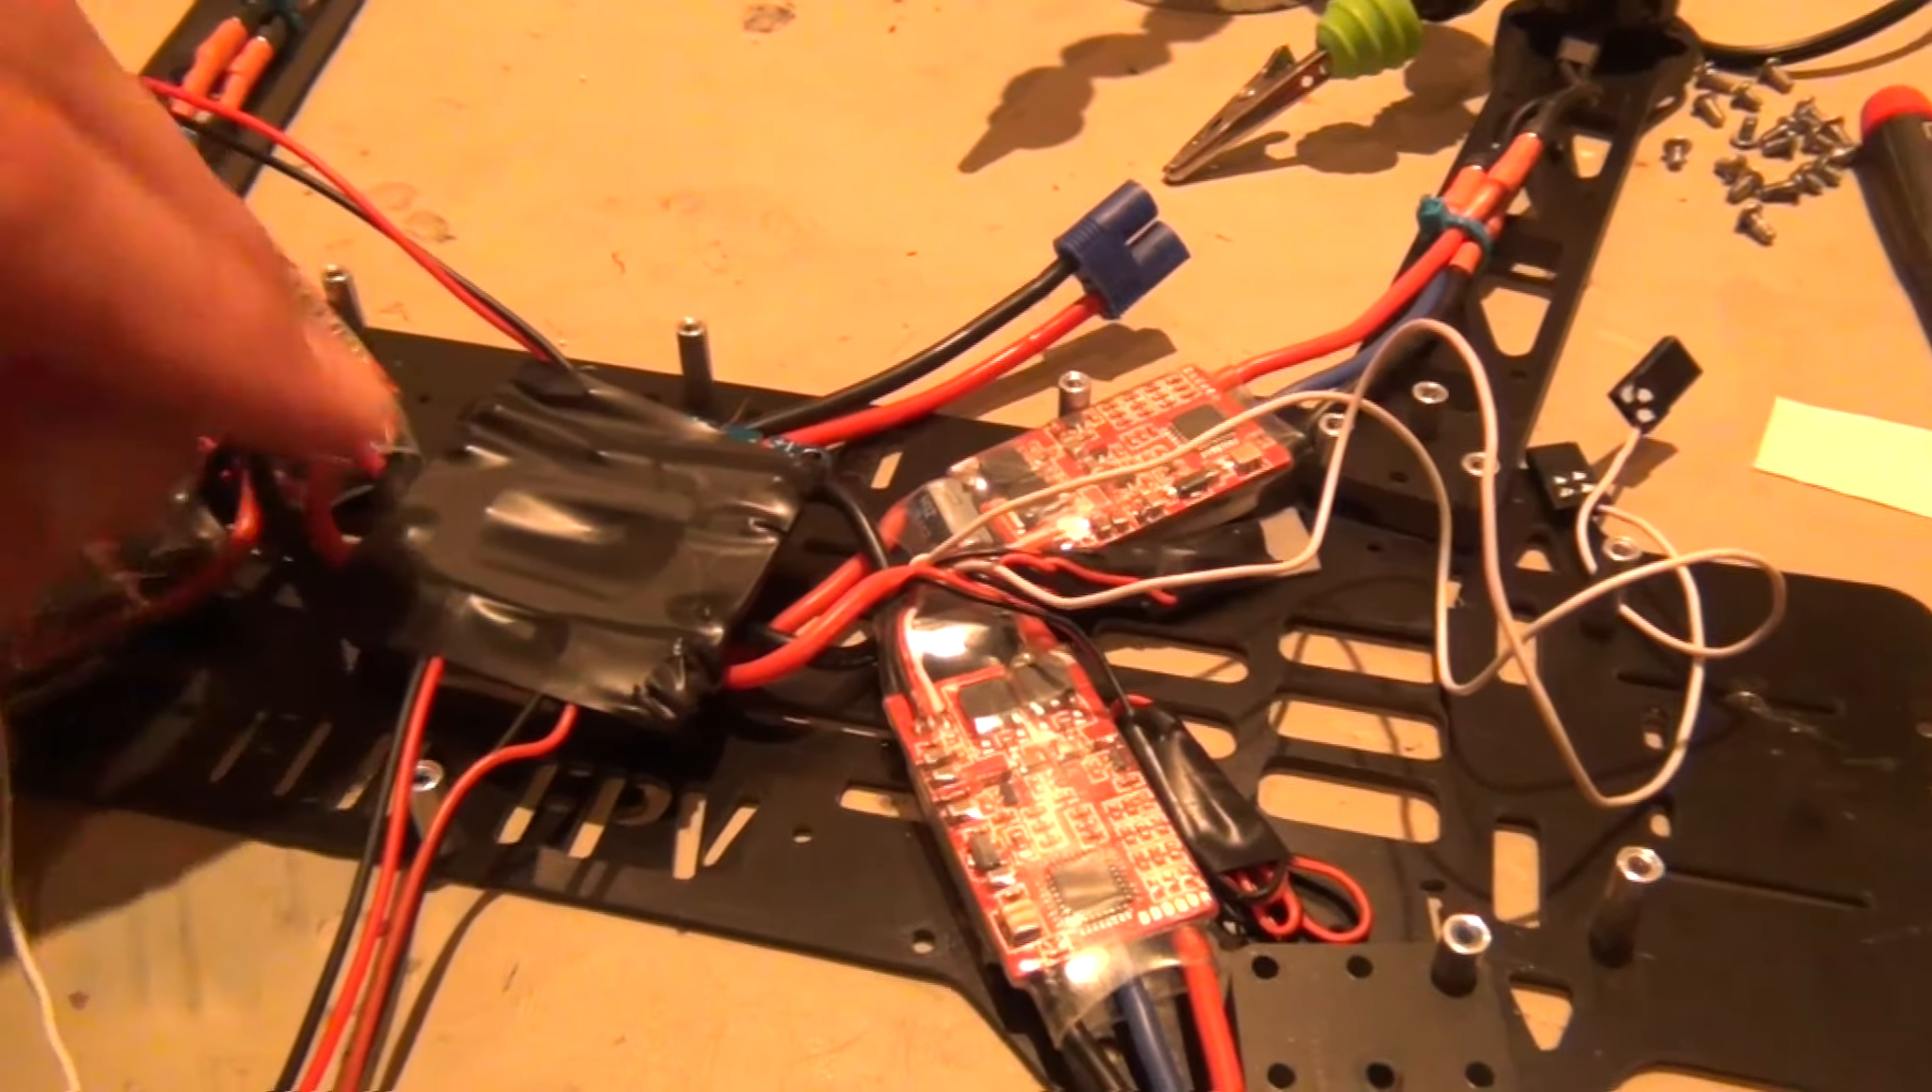Hey guys just got everything soldered up and my distribution board I've got taped up just so since these solder joints are open I don't want it bumping around or anything grounding out.